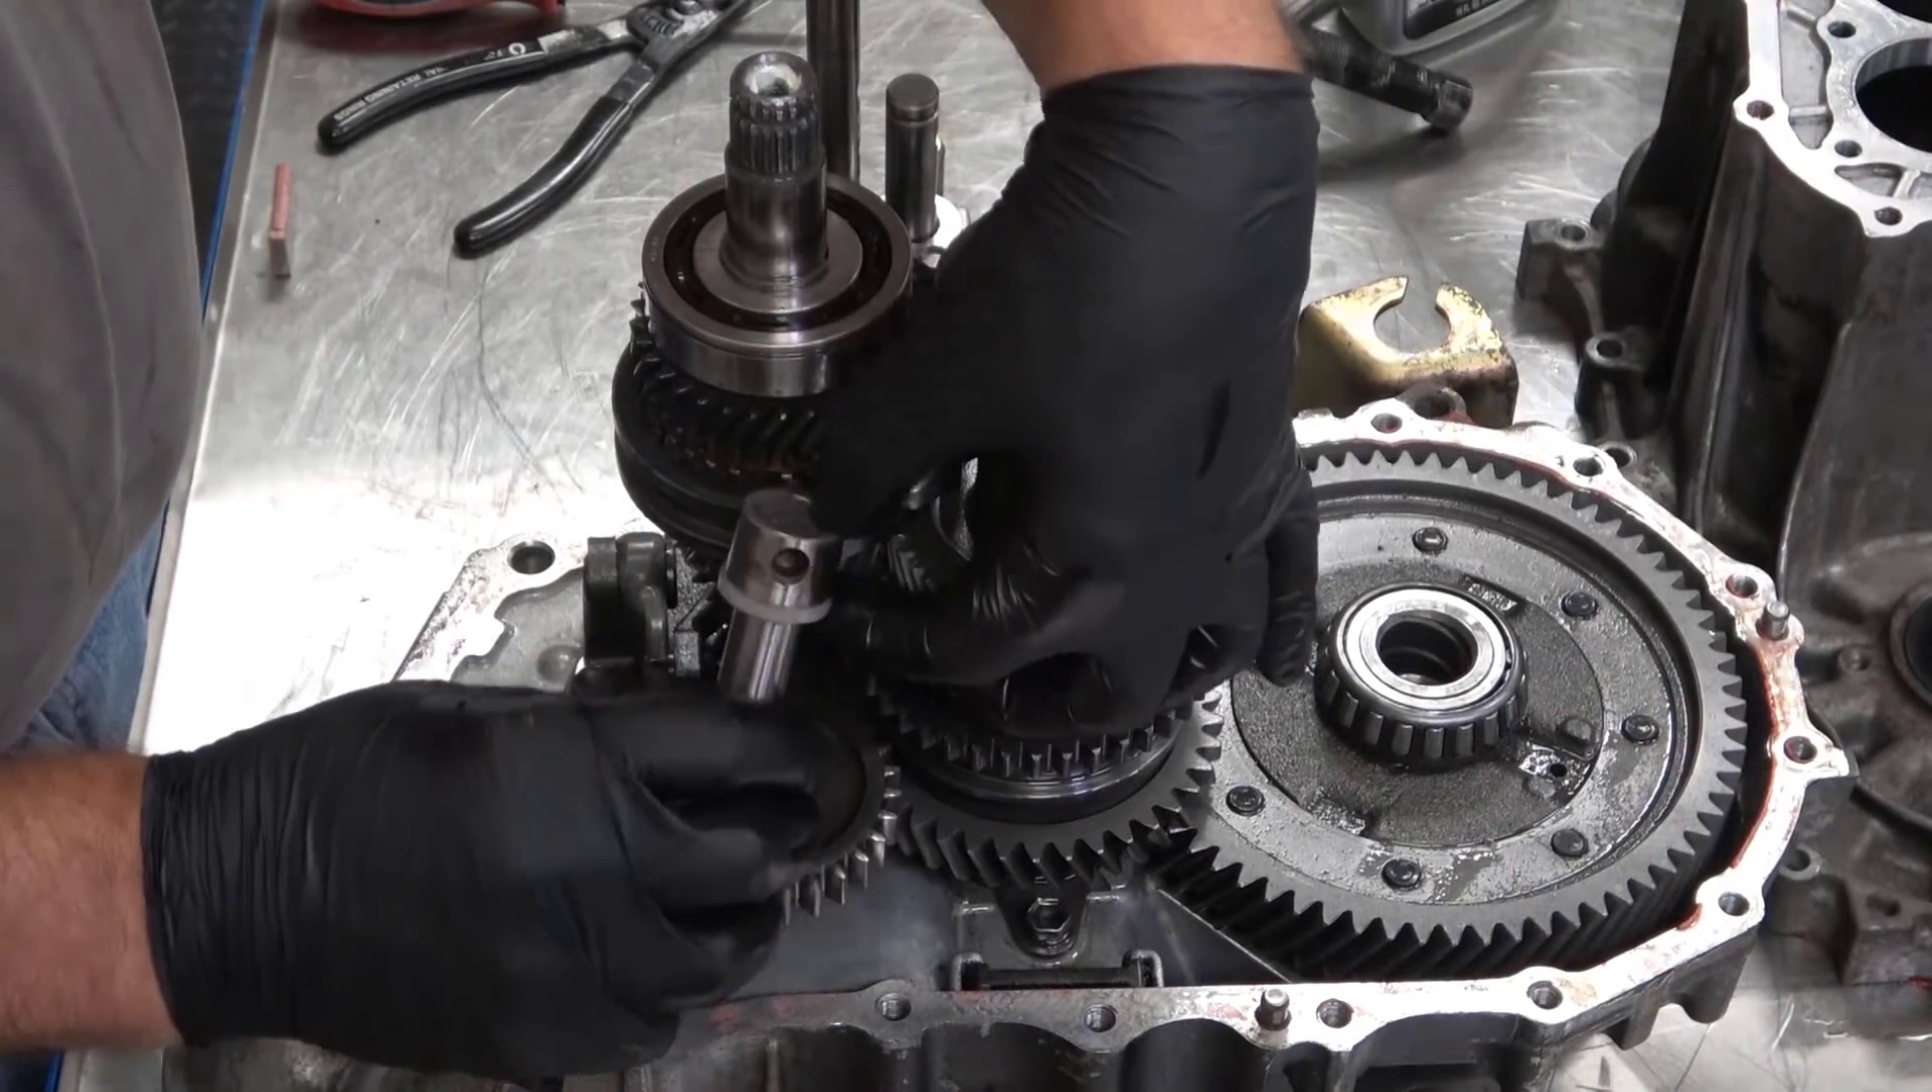The housing will now pull off. The gear train is now visible.